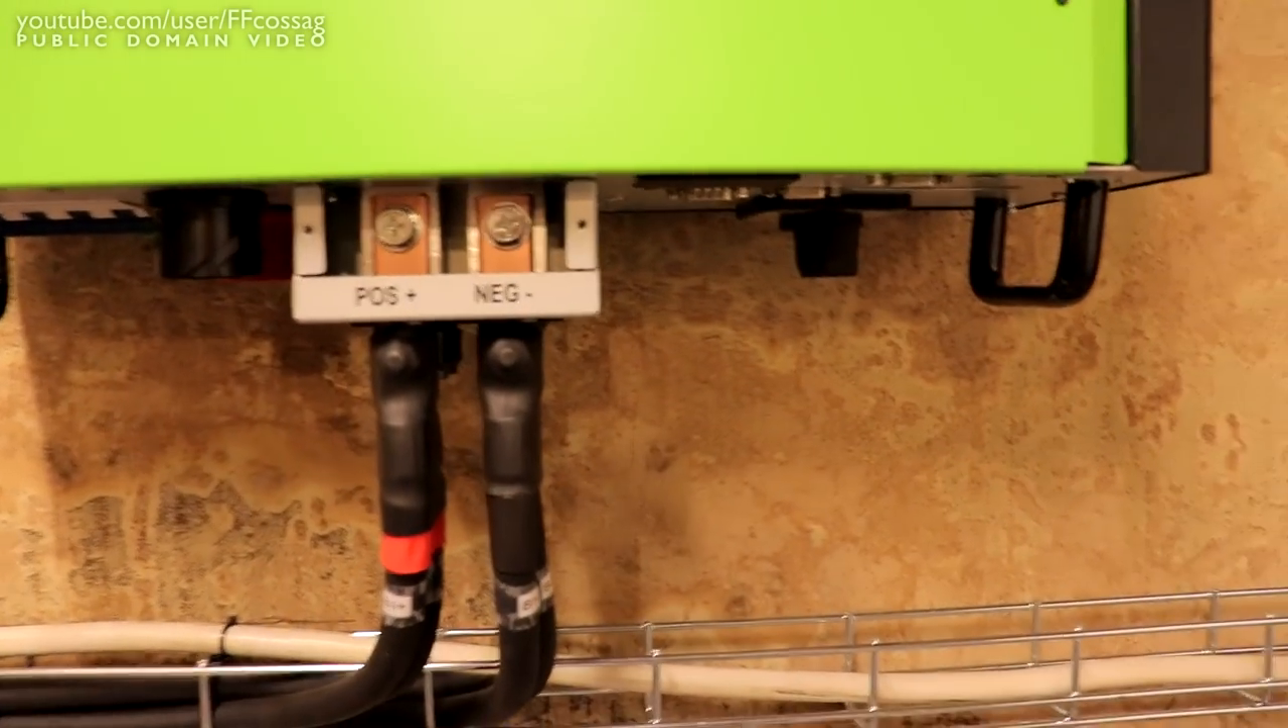I put a proper amount of shrink wrap on there. It's all labelled and nice and ready to go and this is going to work absolutely beautifully.